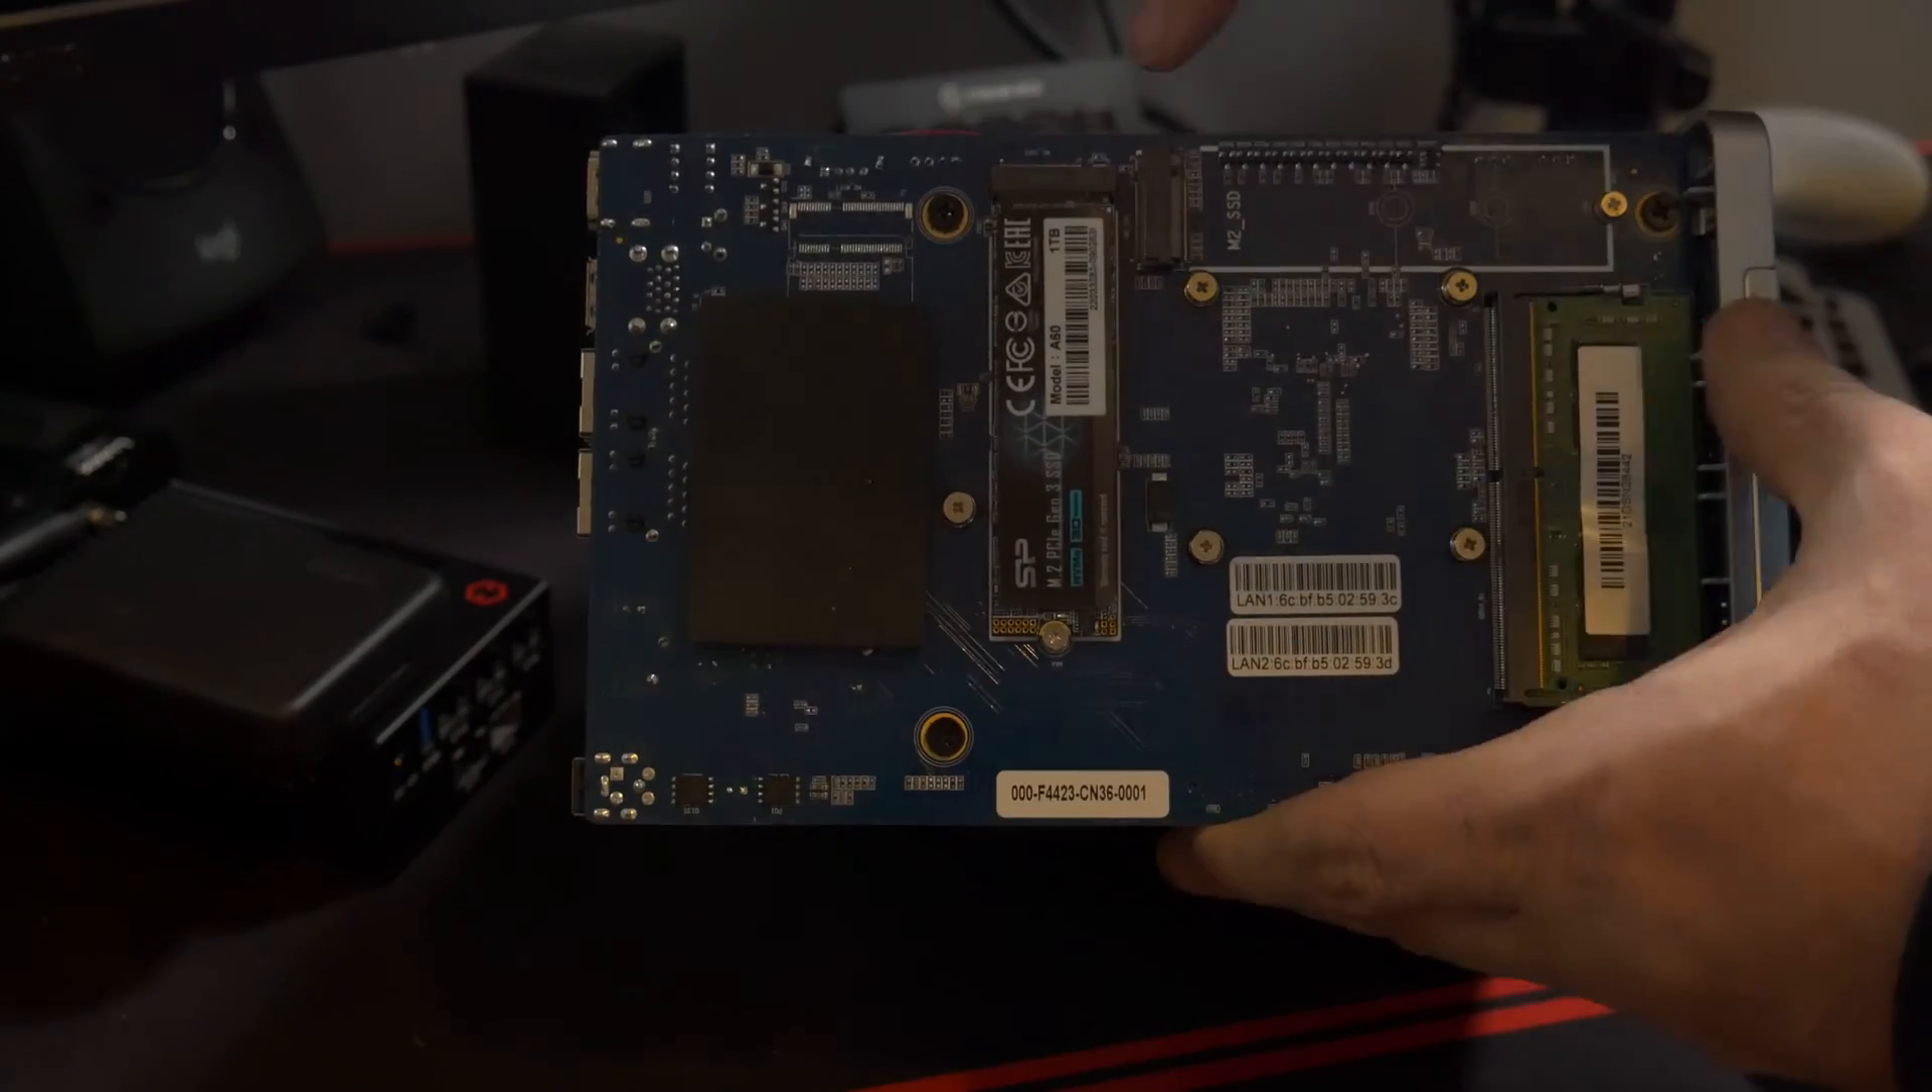There's another slot right here. I don't have that currently populated, obviously.